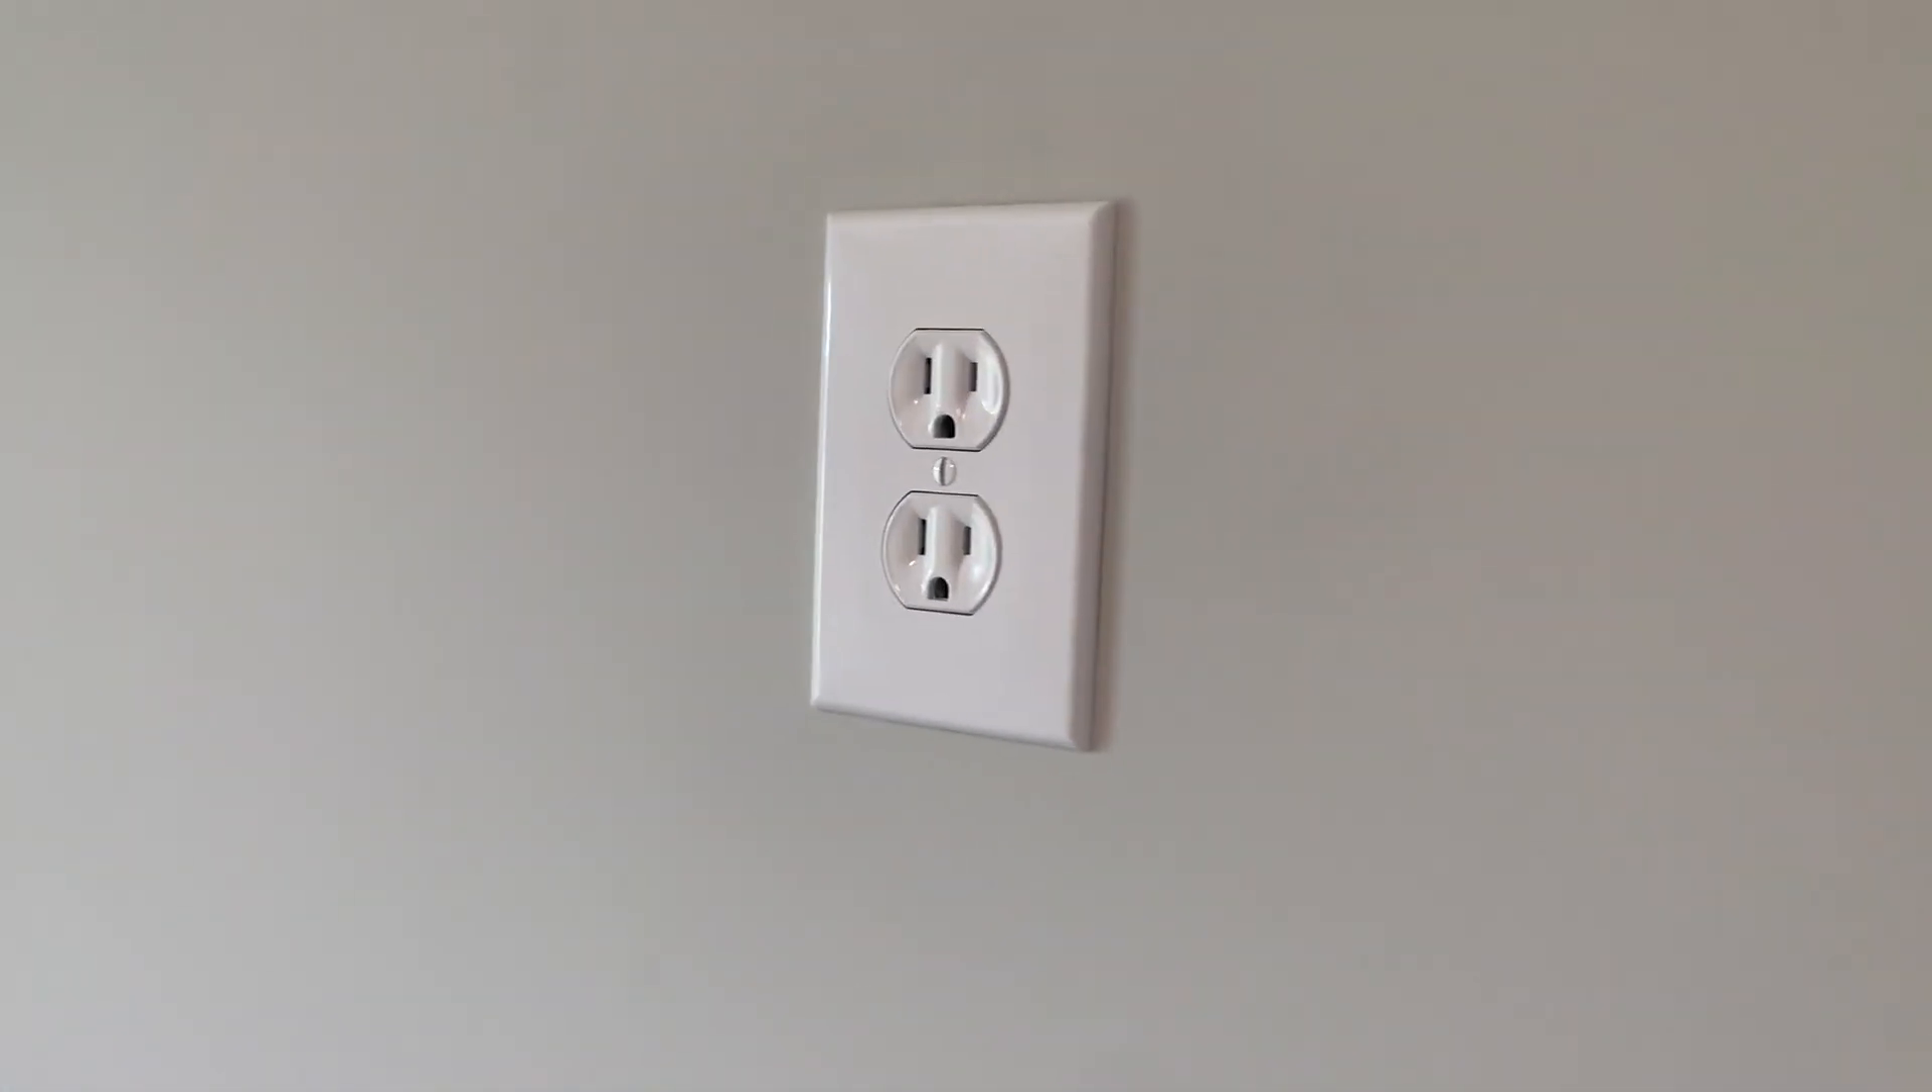So as you can see, I've got the outlet up there right now.